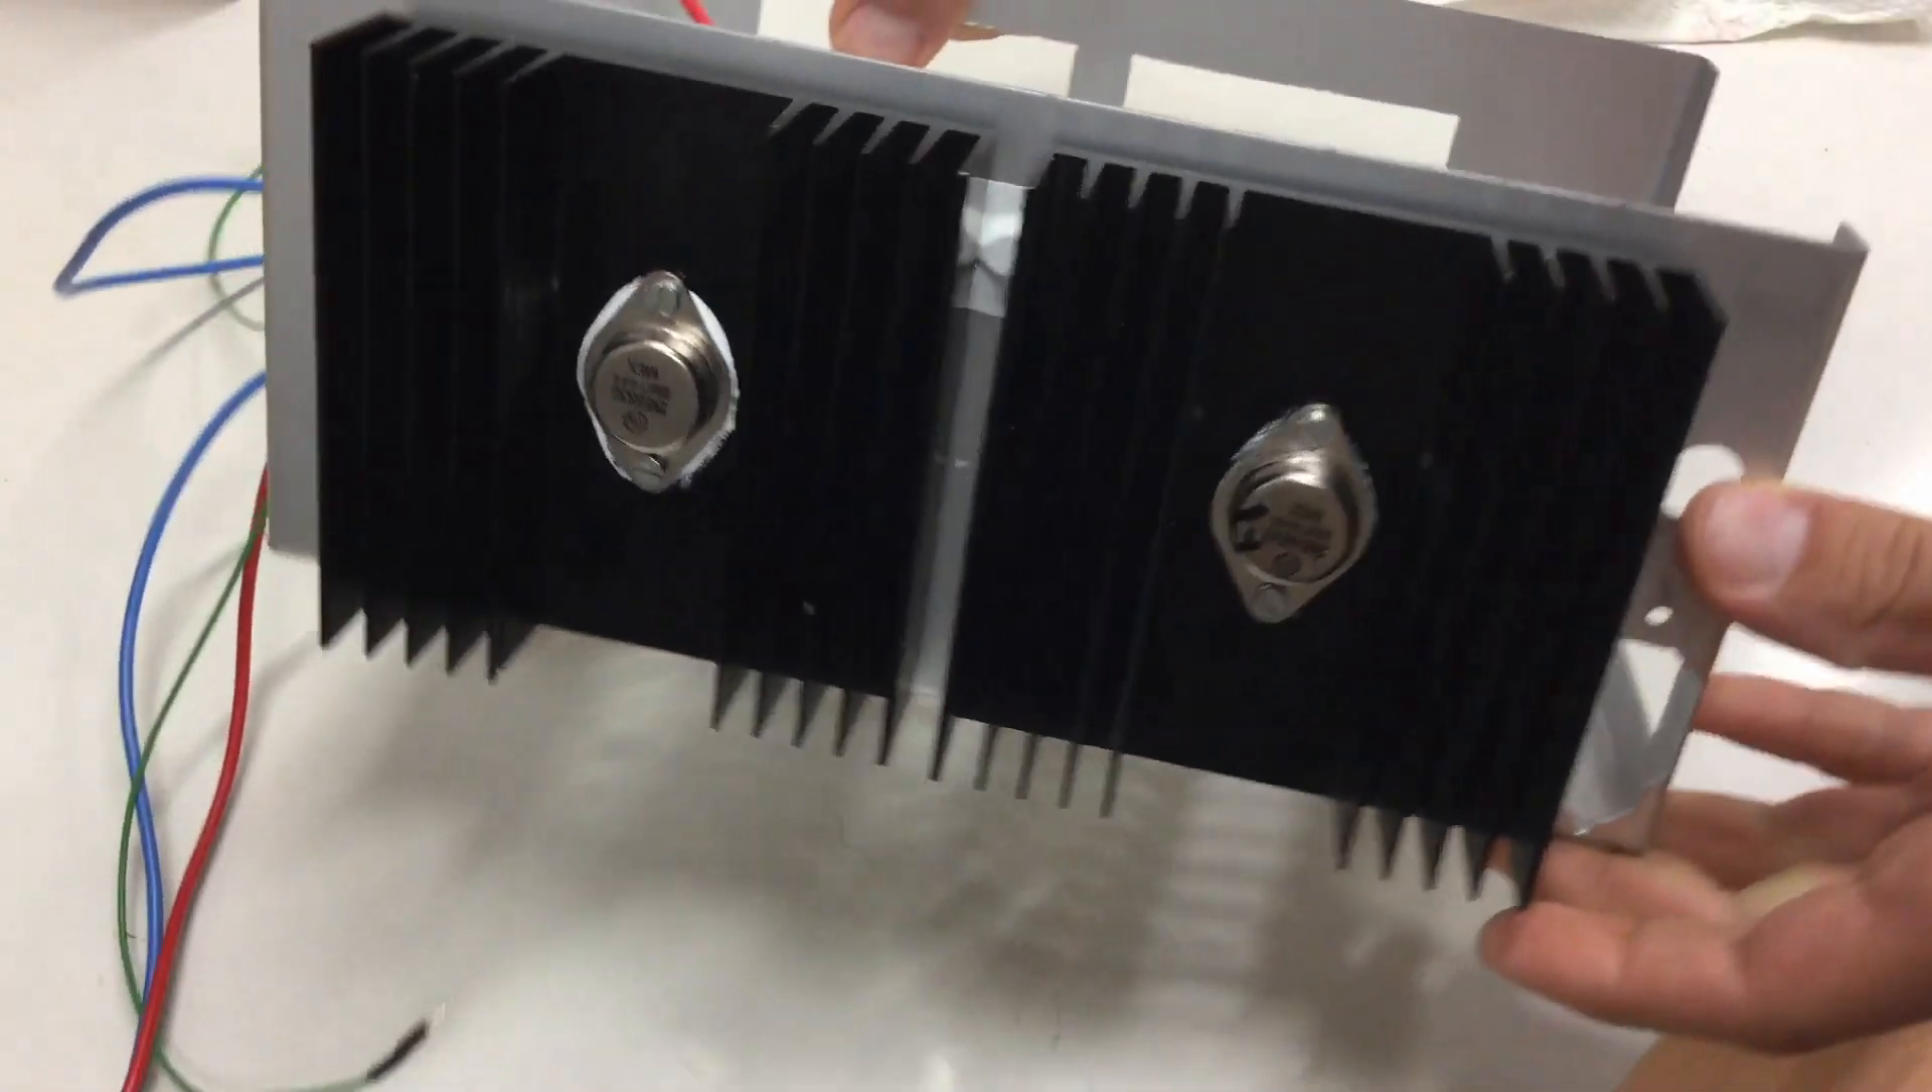The heat sinks are in again.